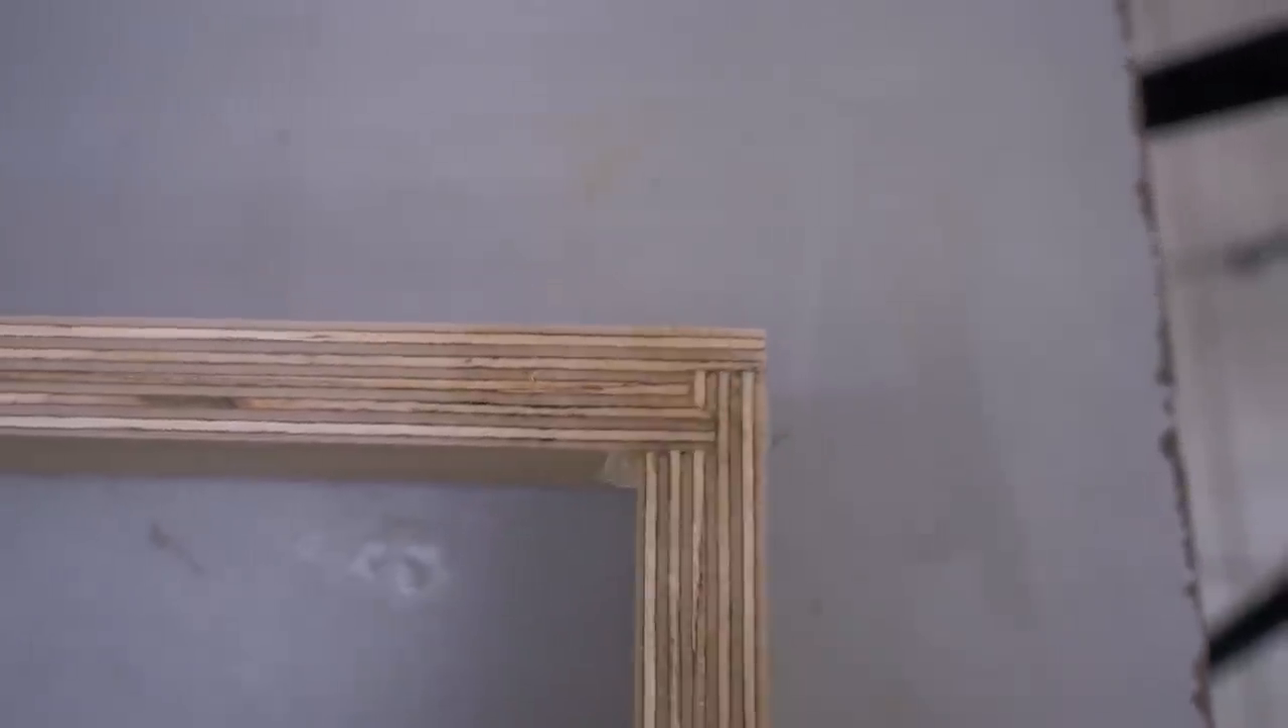If you take a close look, the joint is fully closed, flush at the end.